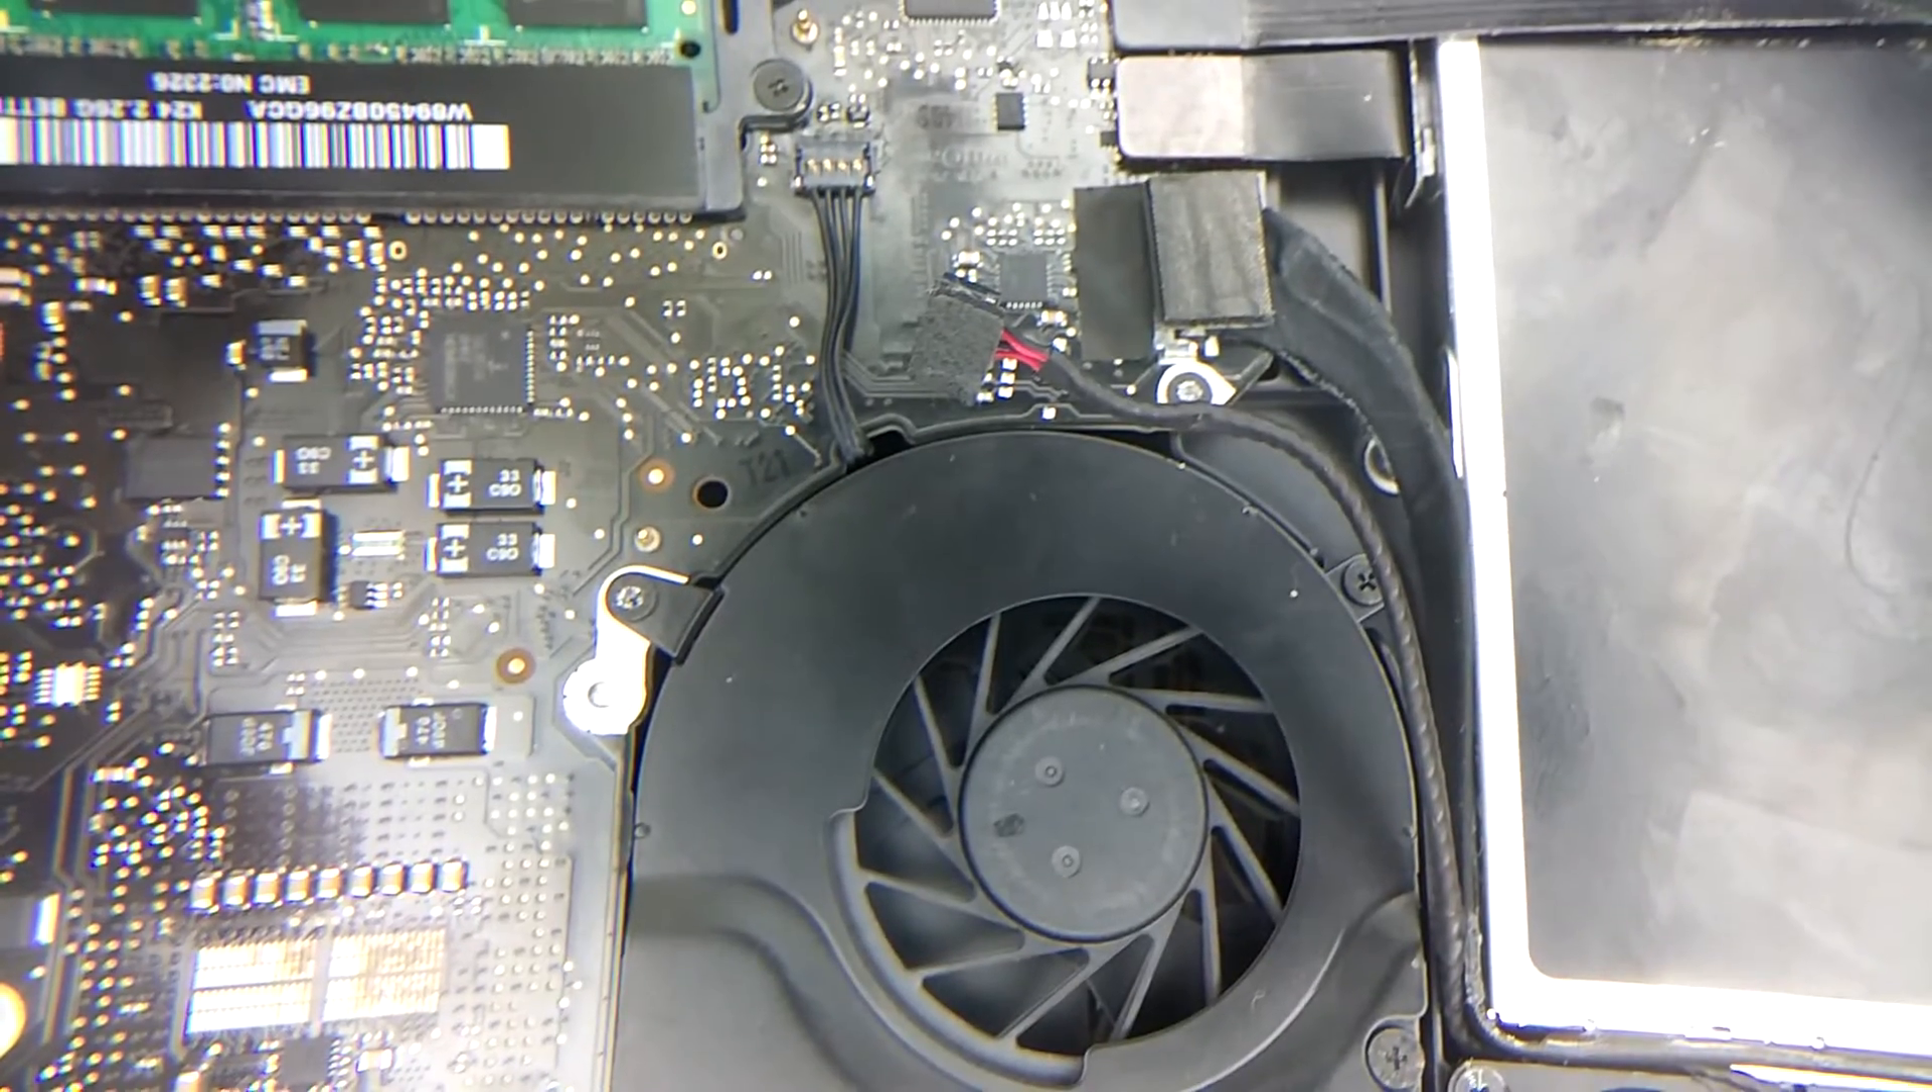We see that our fan is connected.